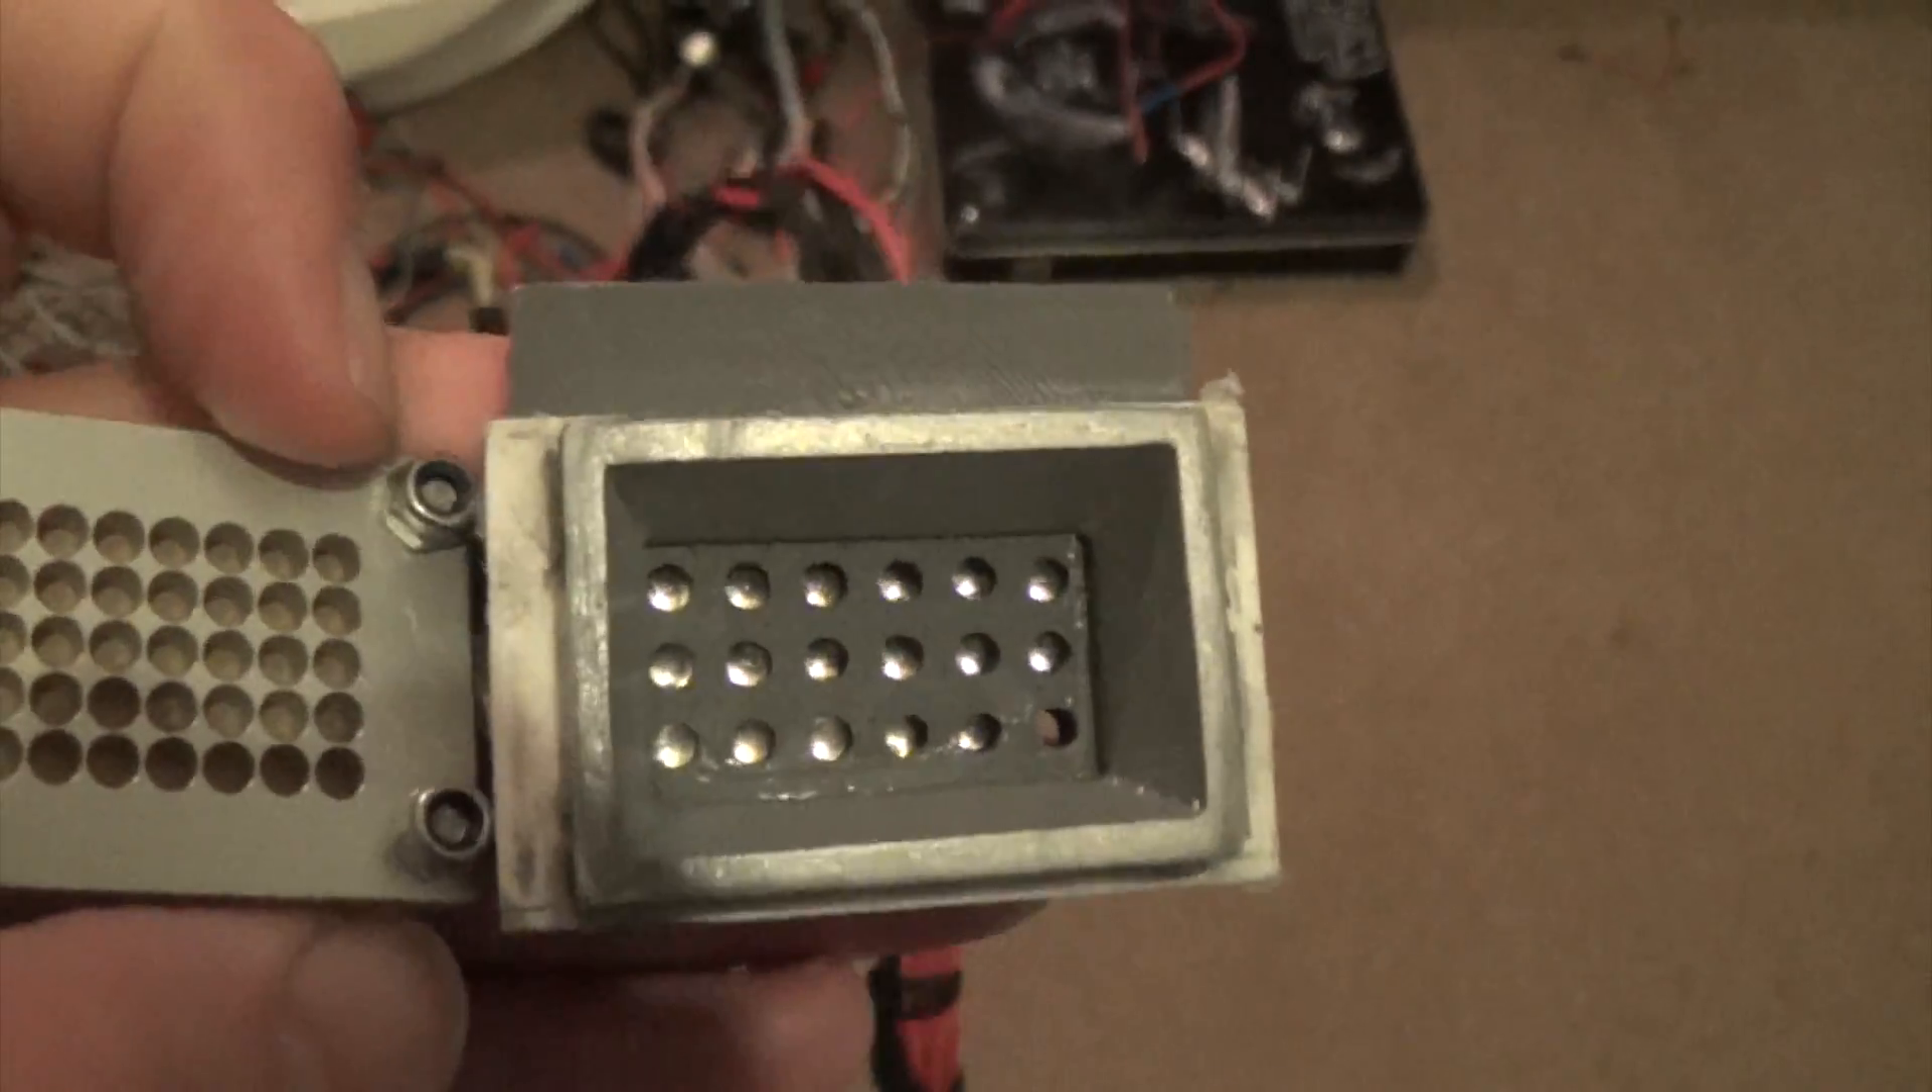But if you look at the ones that I did, I managed to get three rows of LEDs in there.